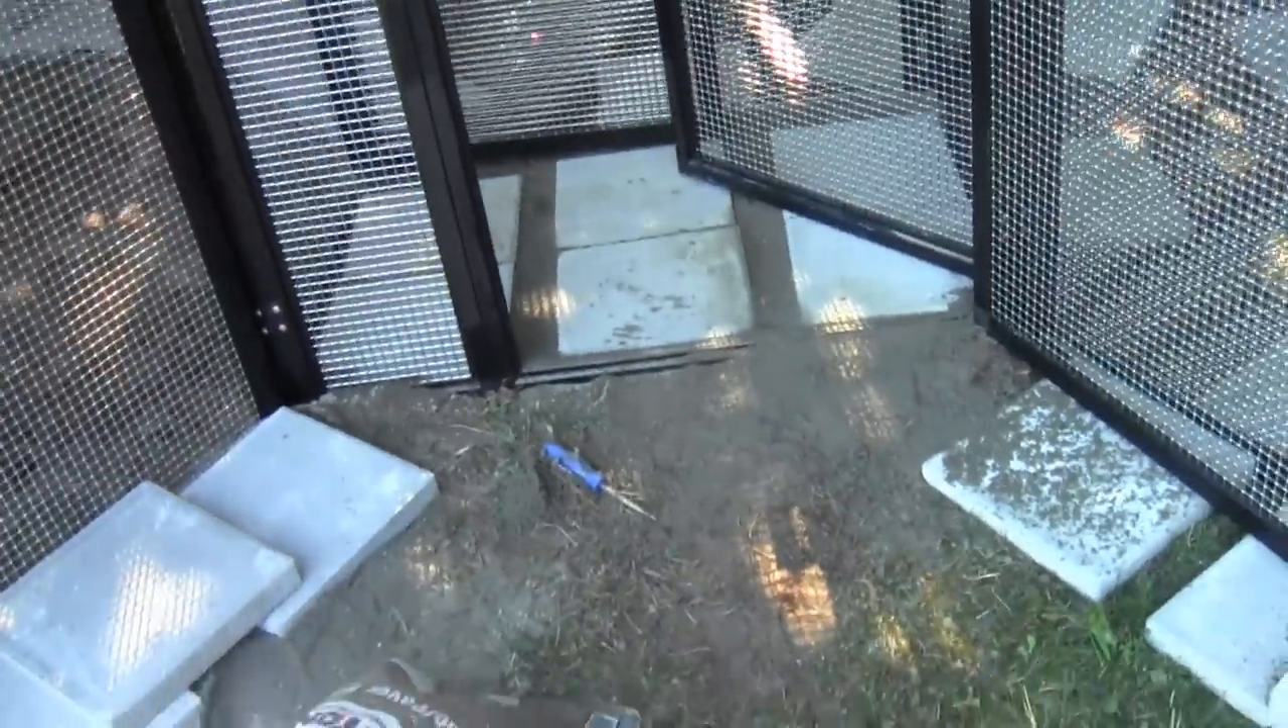So yesterday I started putting these pavers down they're not completely done yet guys.